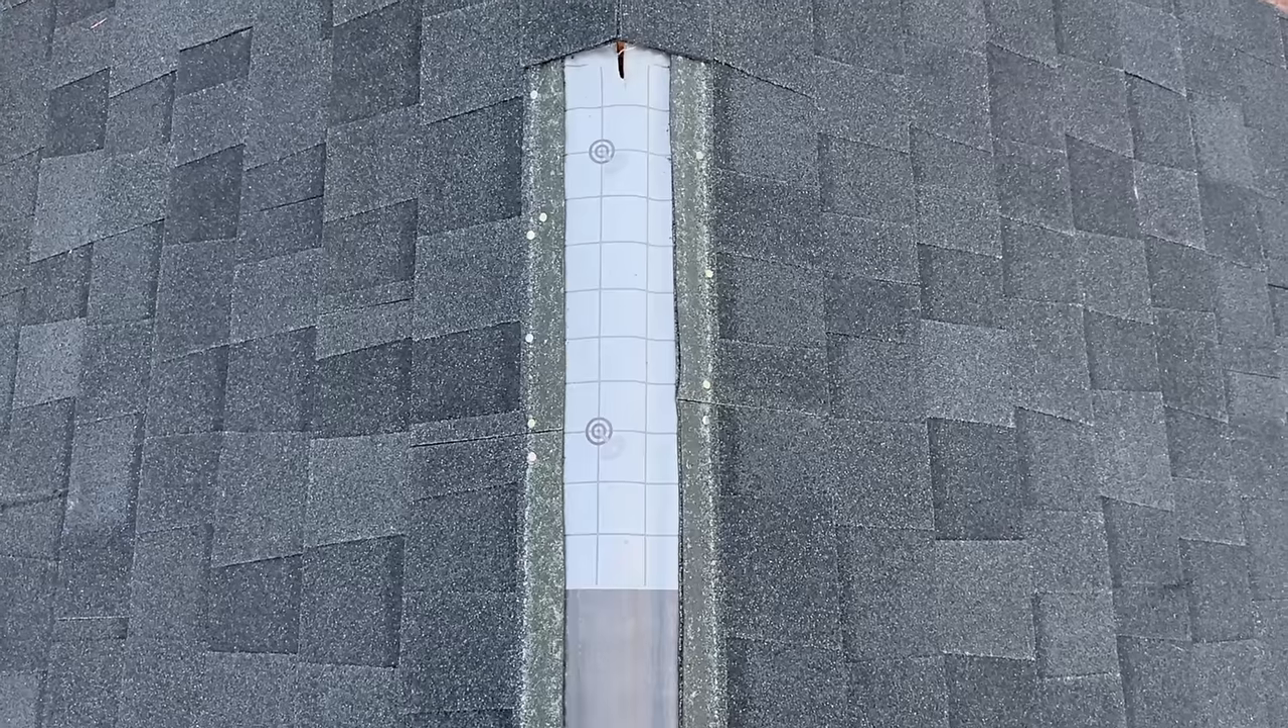As you can see the buttoning up of the last full shingles is complete and now i'm ready to begin the venting and the caps to finish off the roof.